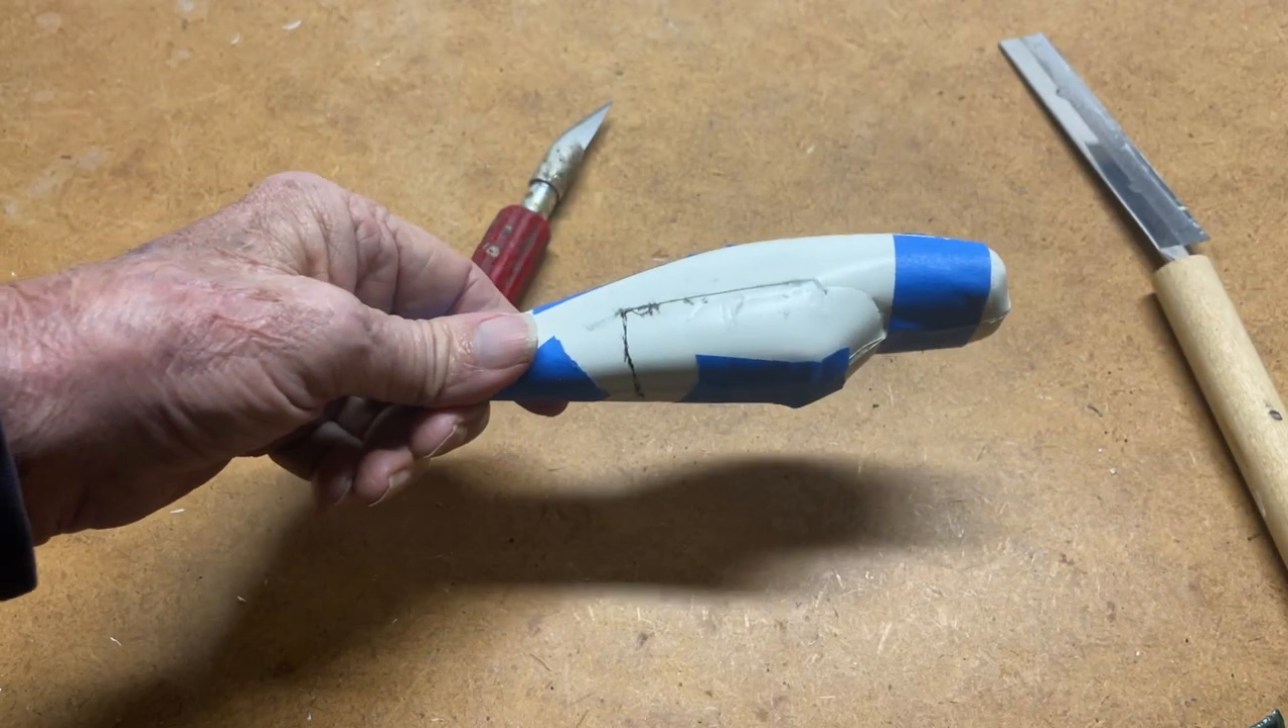Here's the fuselage temporarily assembled and marked for cutting to install the clear fuselage parts.